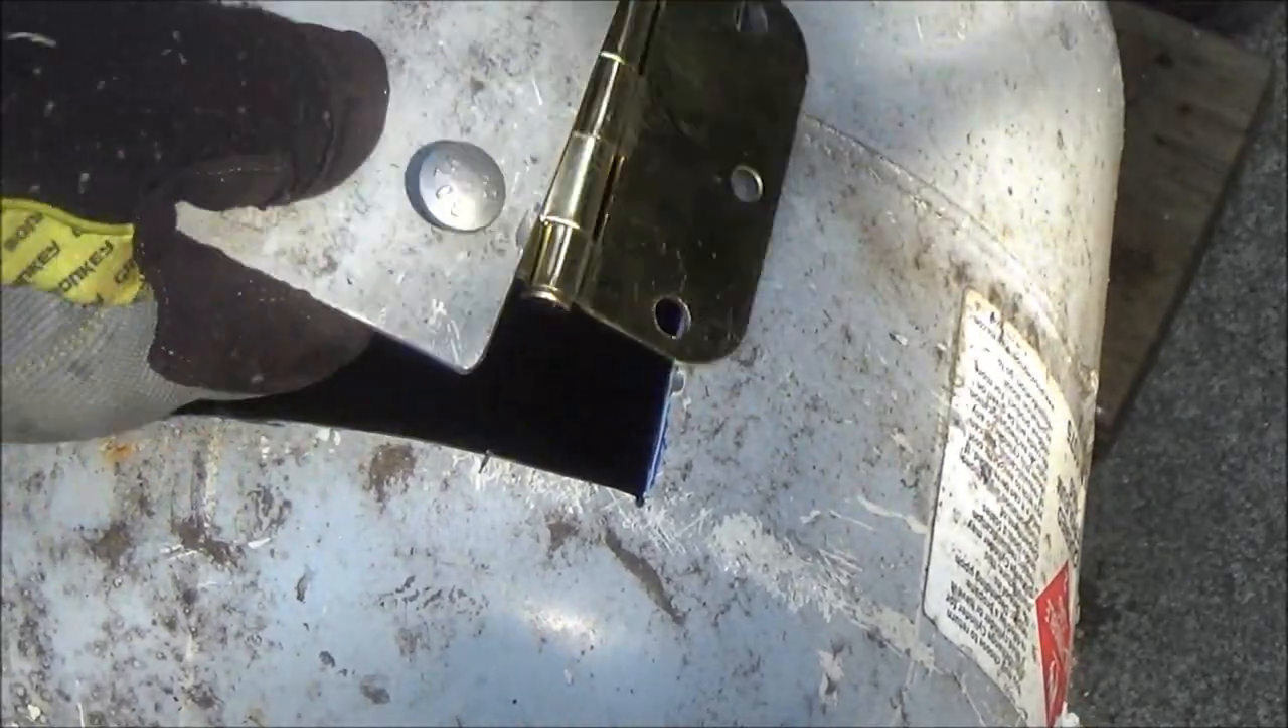Now as you can see, there's a little bit of a gap there.